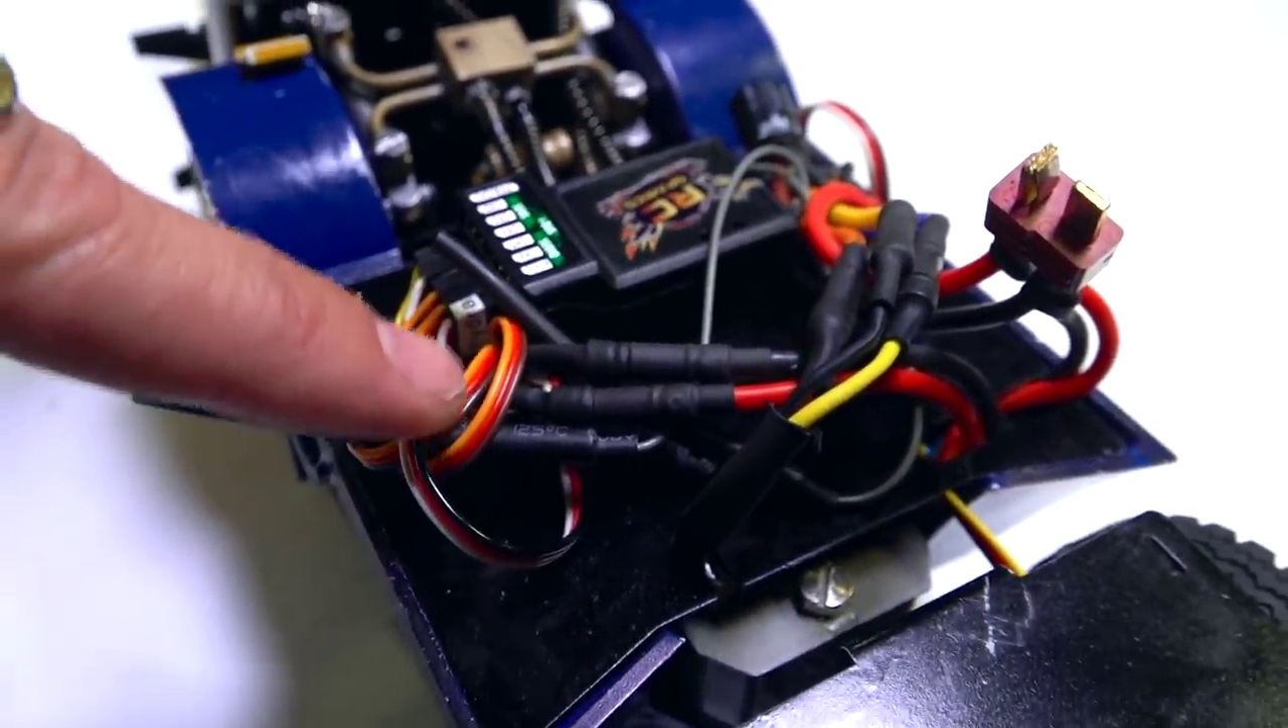I've also situated the electronics on the plate.